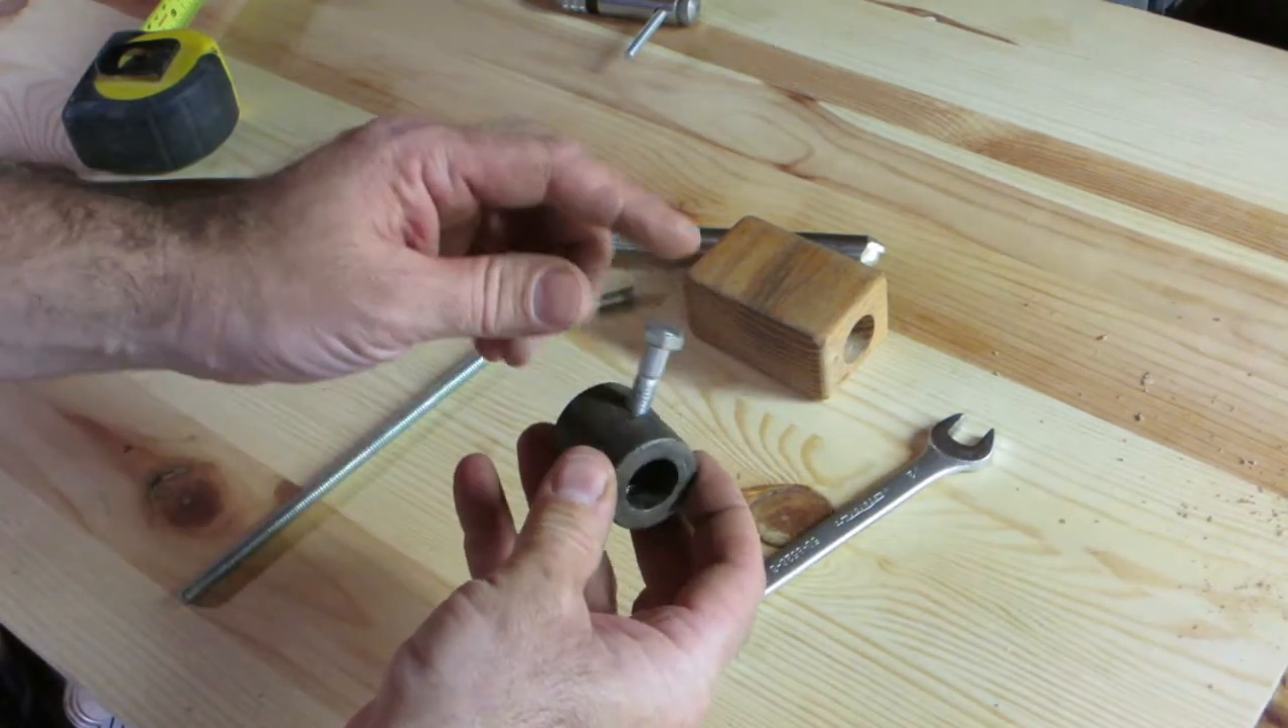I put a regular bolt in here.